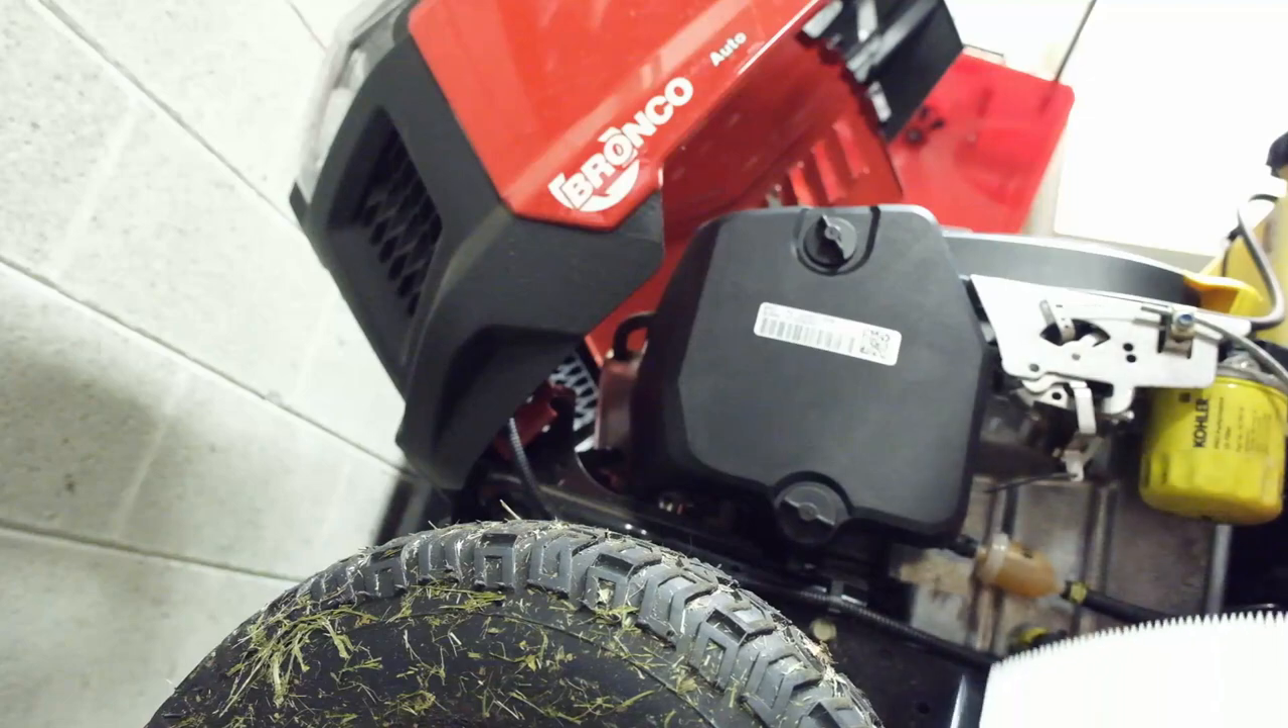The air filter box is back on.